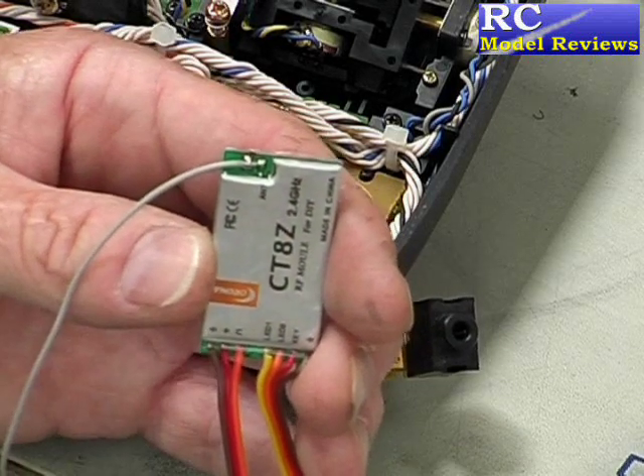As you can see I've soldered the antenna wire onto the circuit board there and now we can start installing stuff actually into the case.